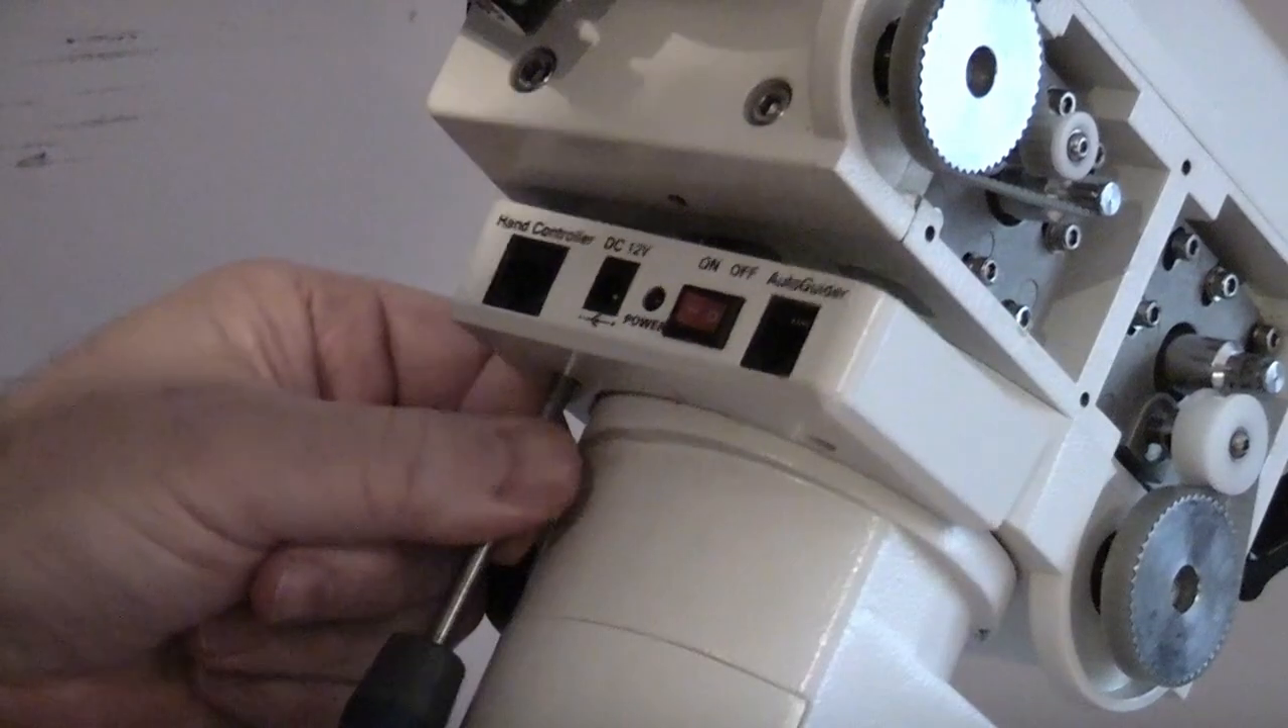So I've now taken the controller and power wires out.